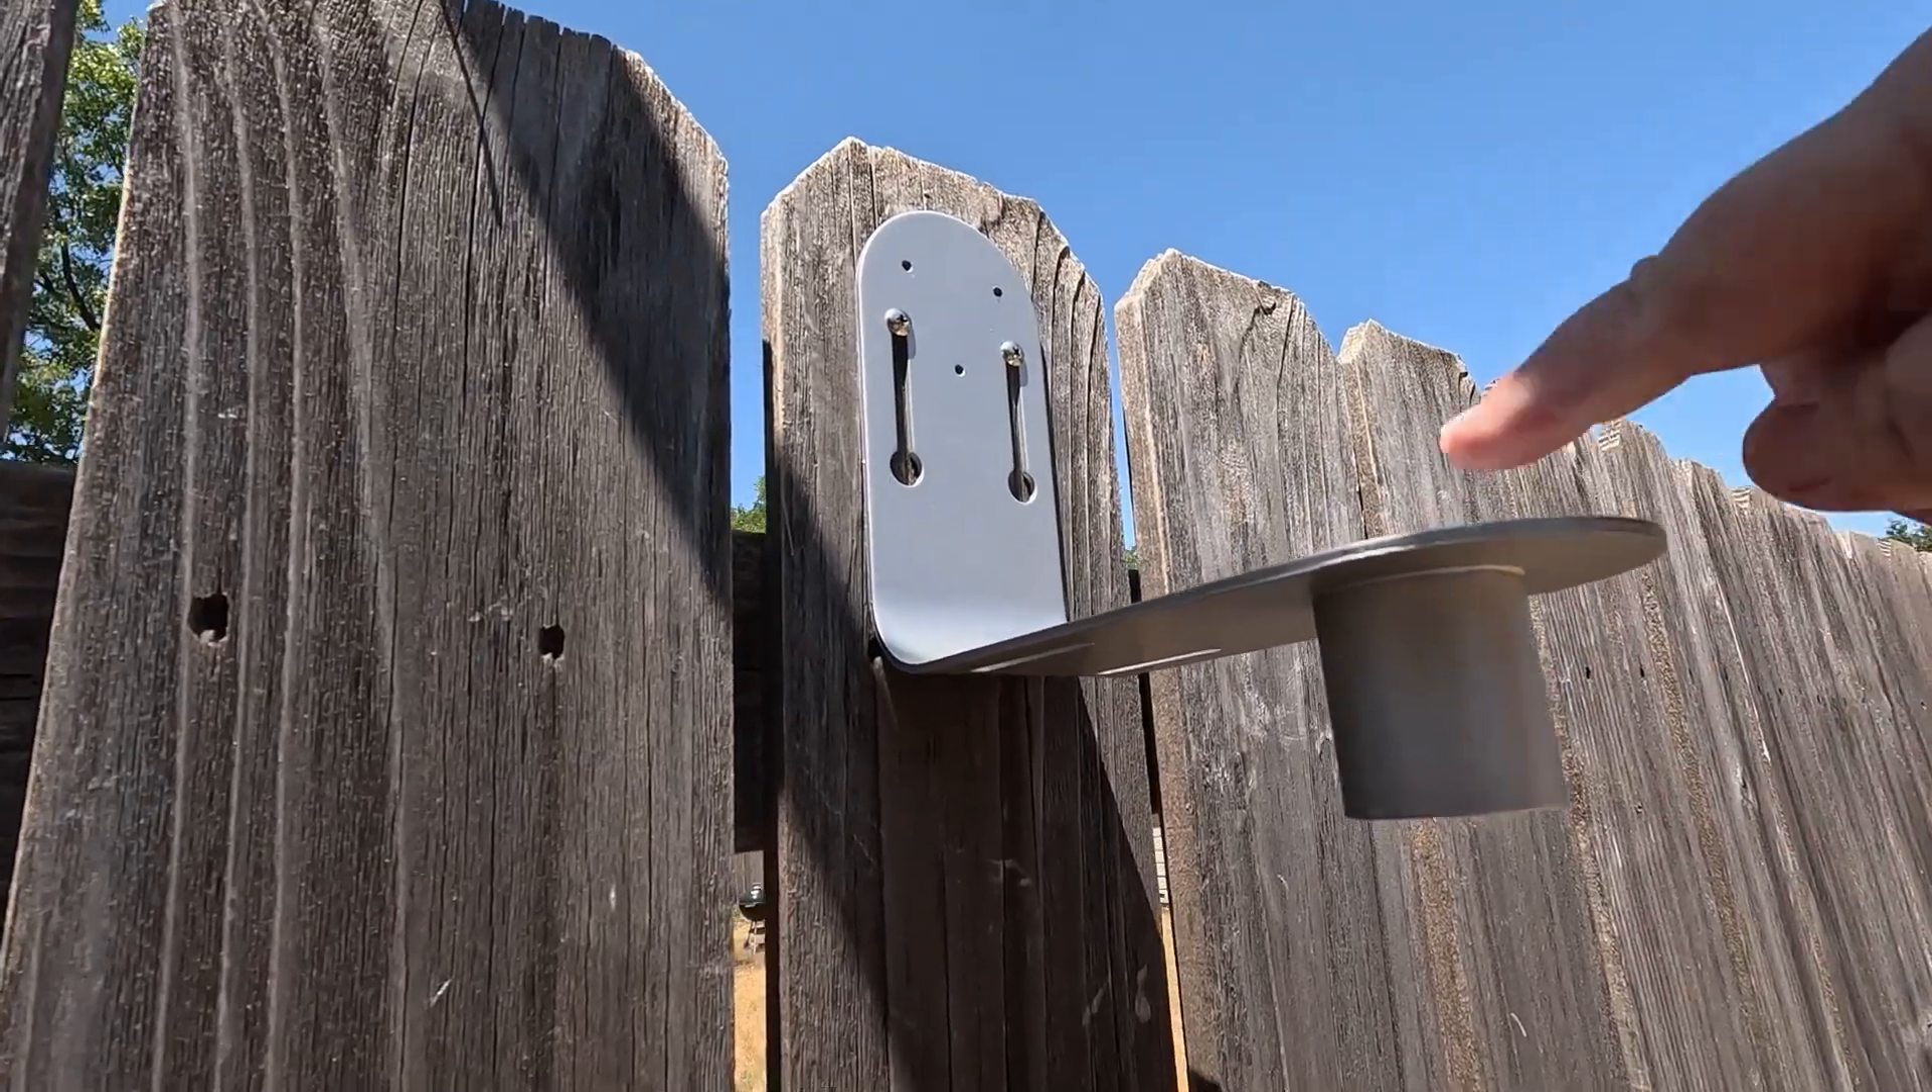We have the mounting bracket up here.